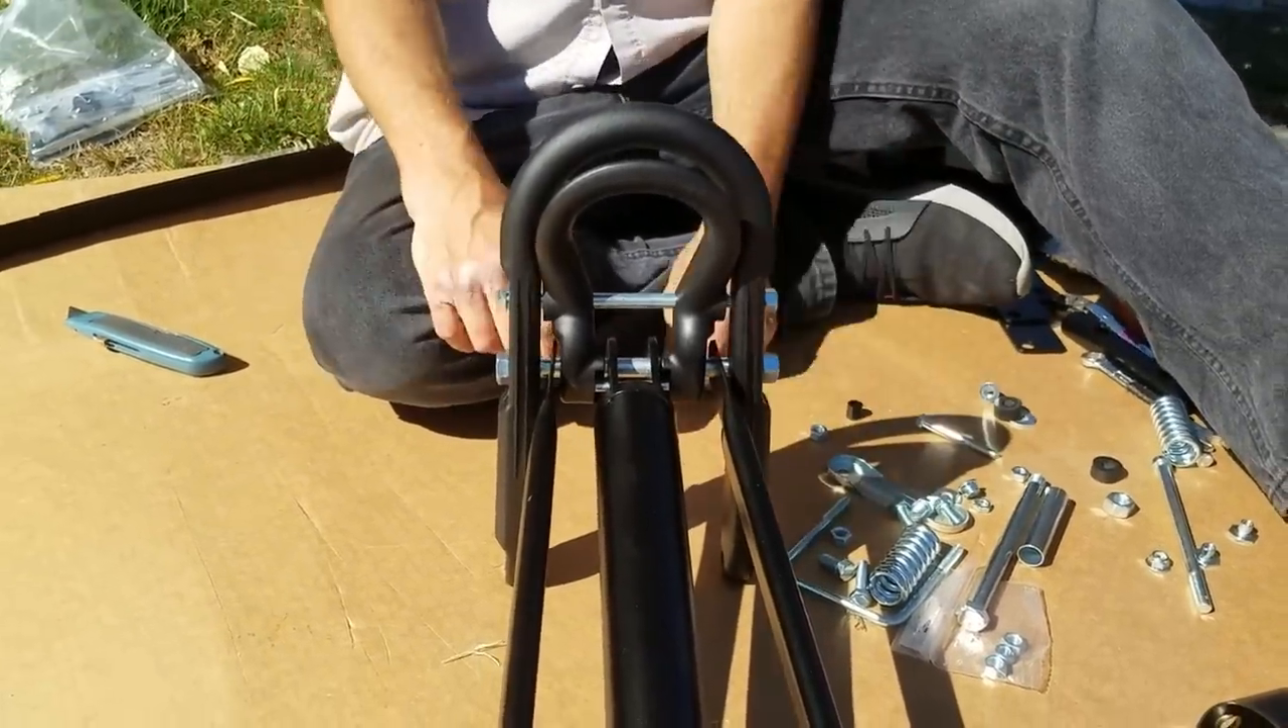That's the last bolt. And there's your handle assembled.